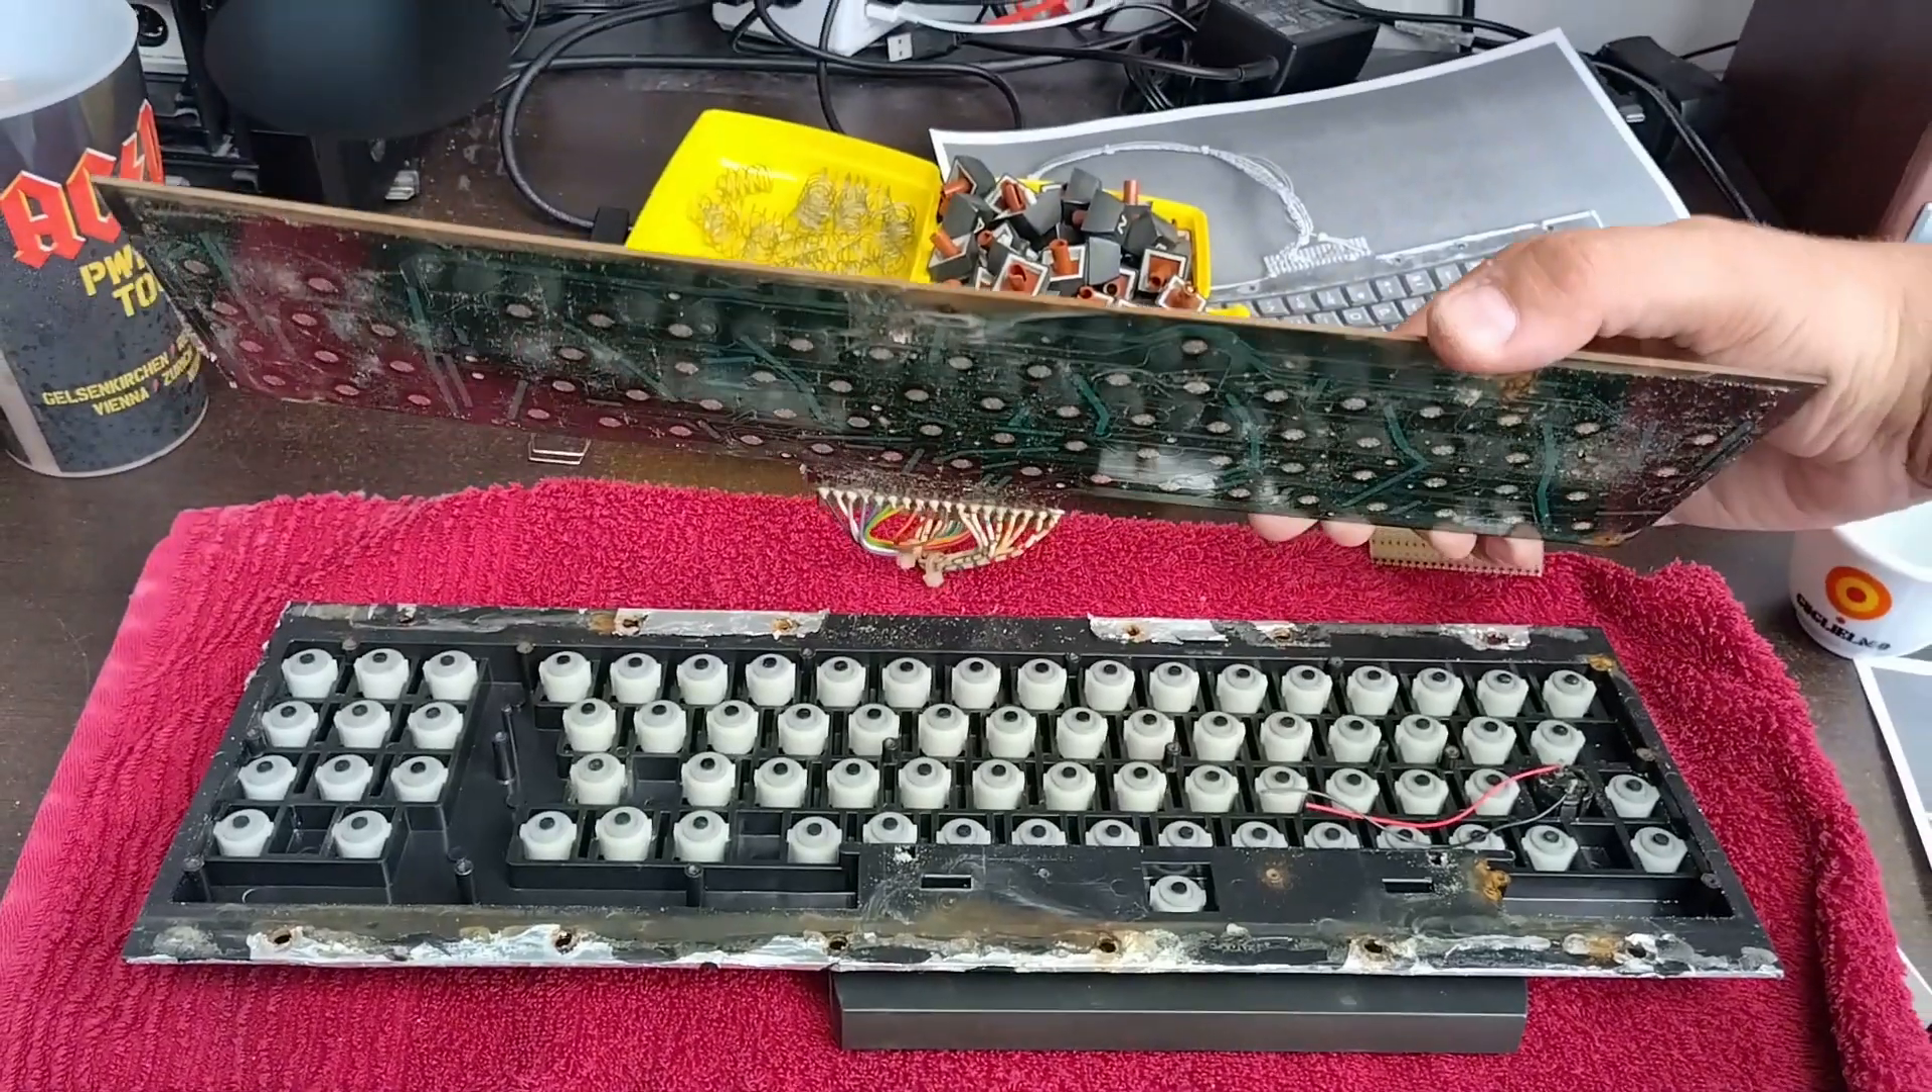Now I had to unscrew almost 20 tiny screws to separate the upper part of the keyboard from the electronic board.